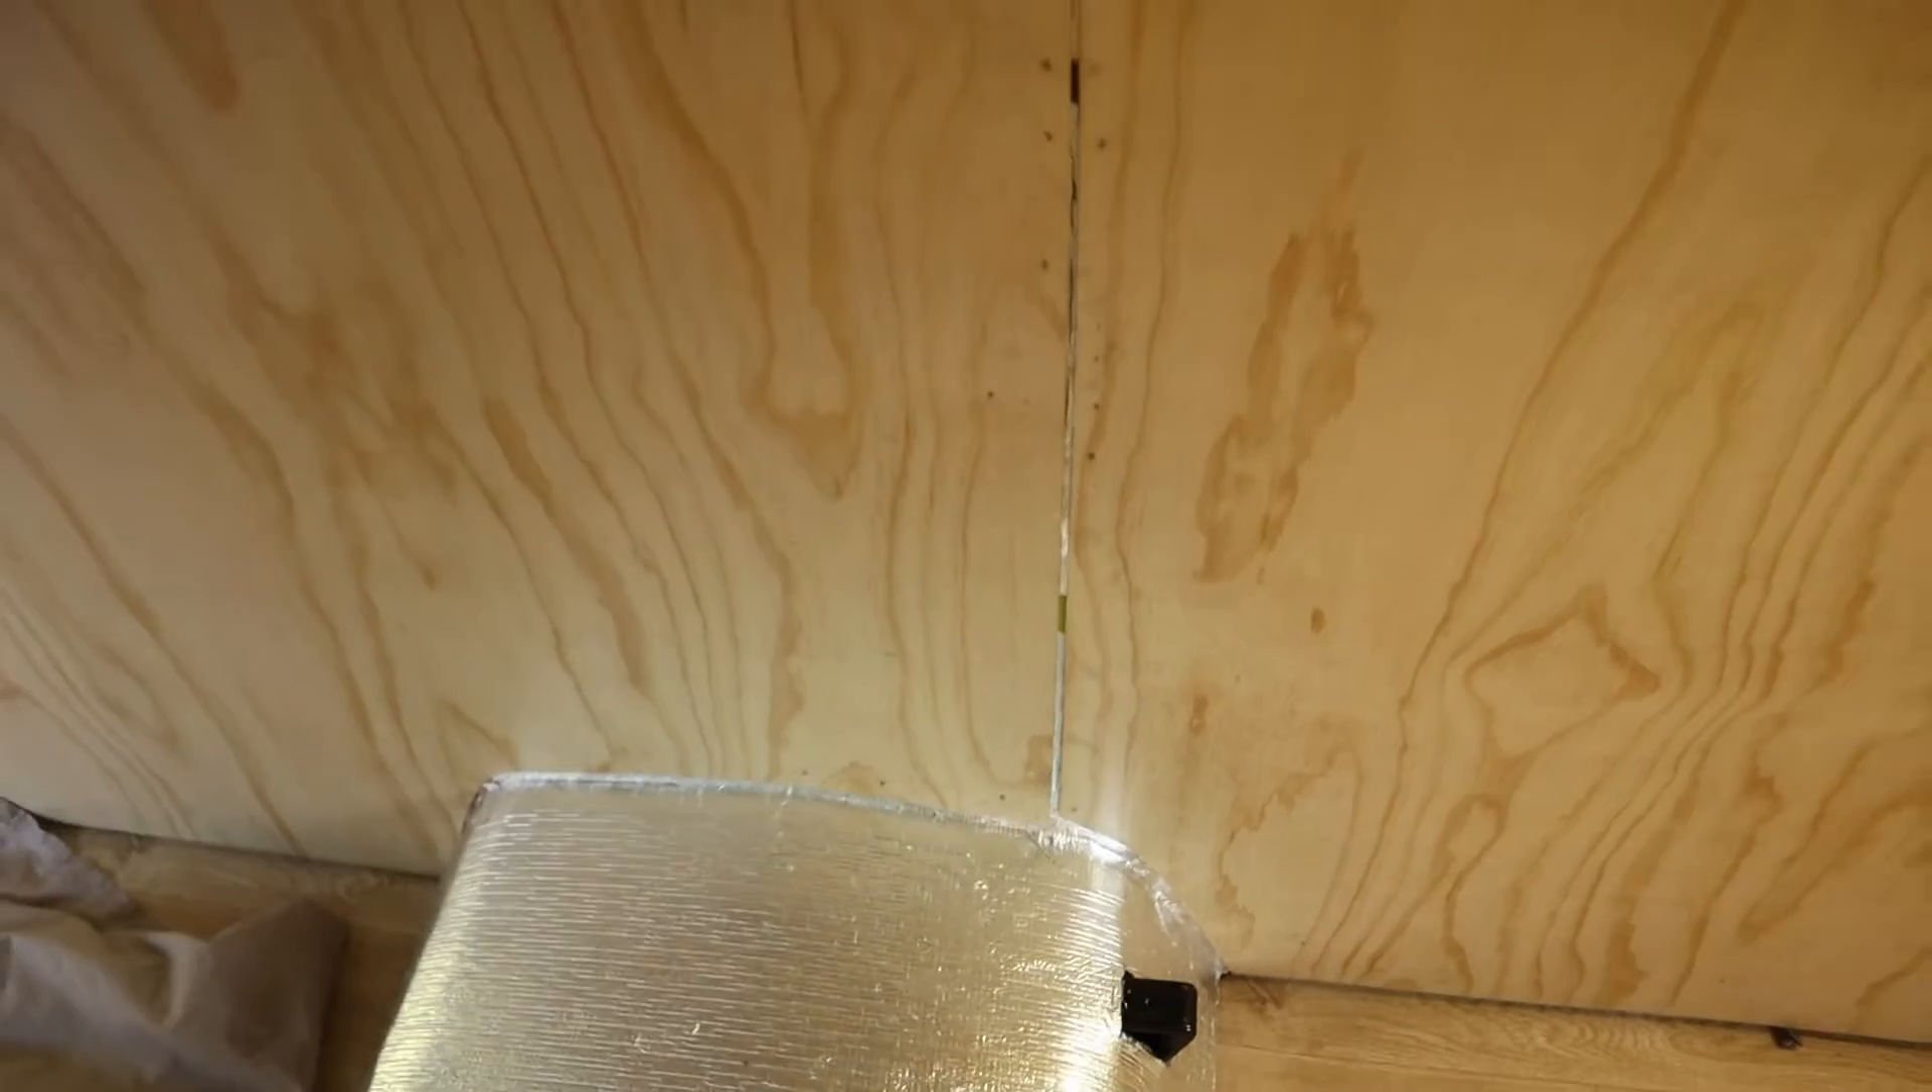There's a few gaps in between the sheets like this one here you can see there's quite a big gap there.